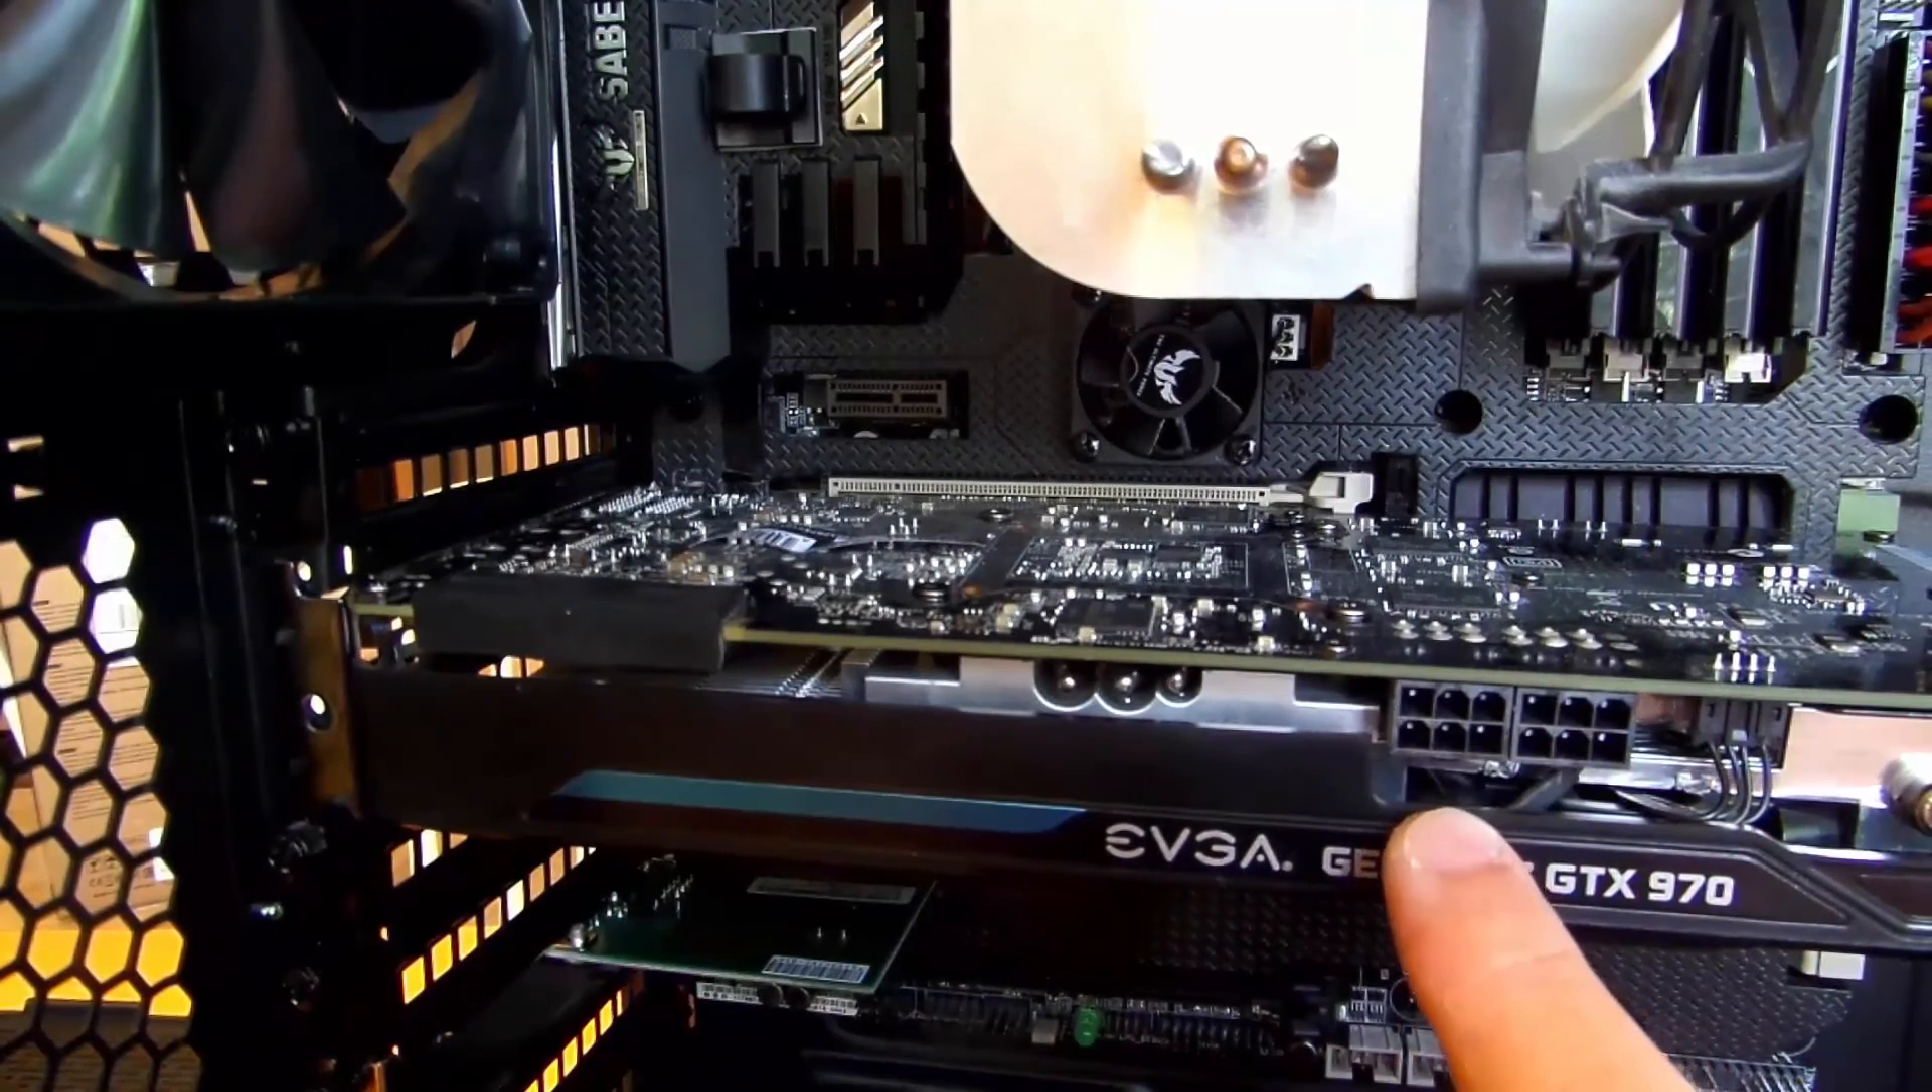You've just installed the video card now mind you we still have to install the two PCIe connections.